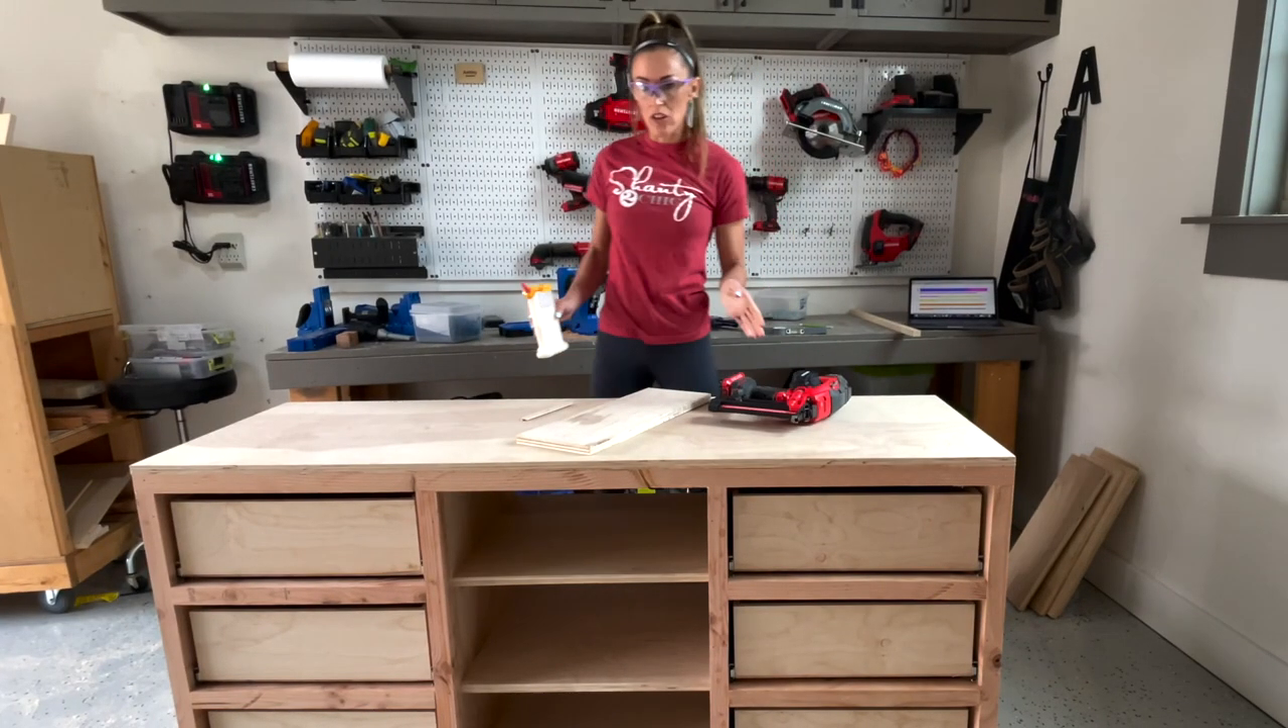So now I've got all the drawers installed and now it's time to attach the drawer faces.